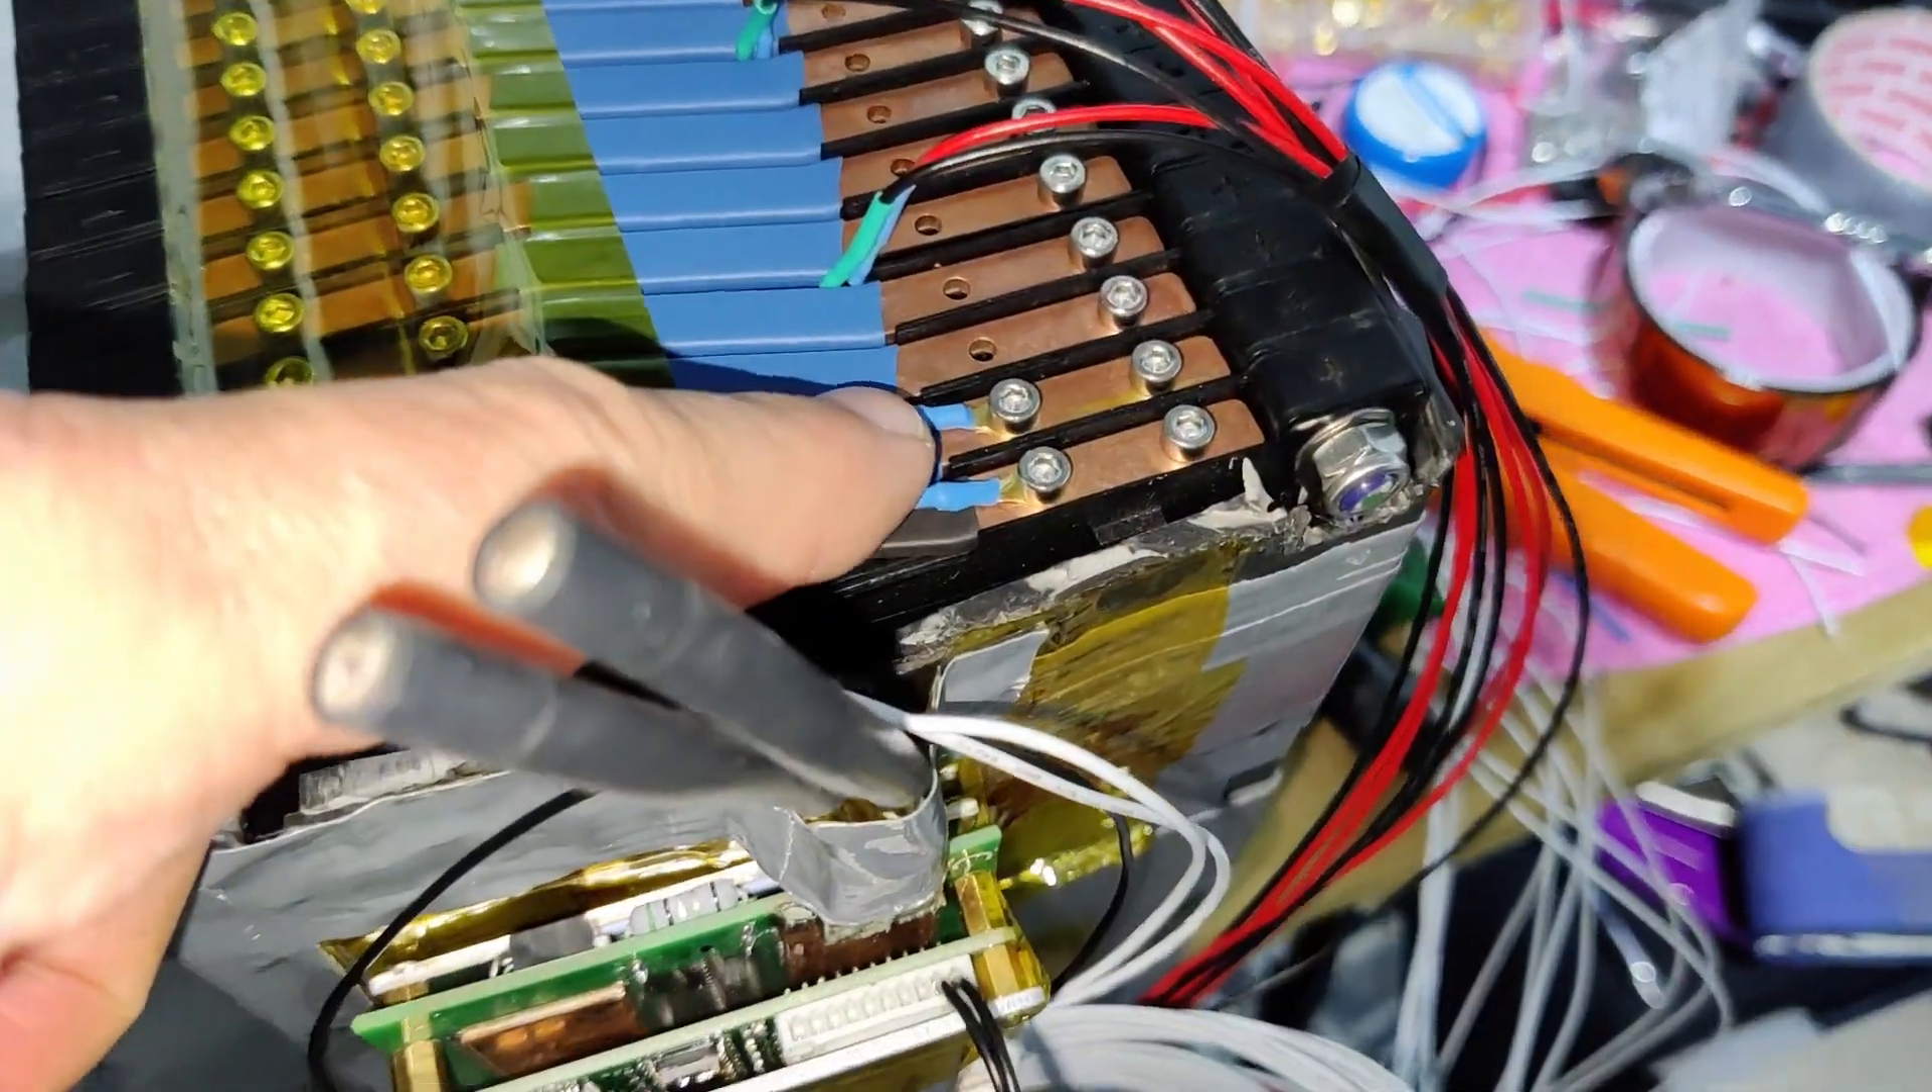So, I've got one there, one there, one there, one there, and I've just started to put the balance leads on now.